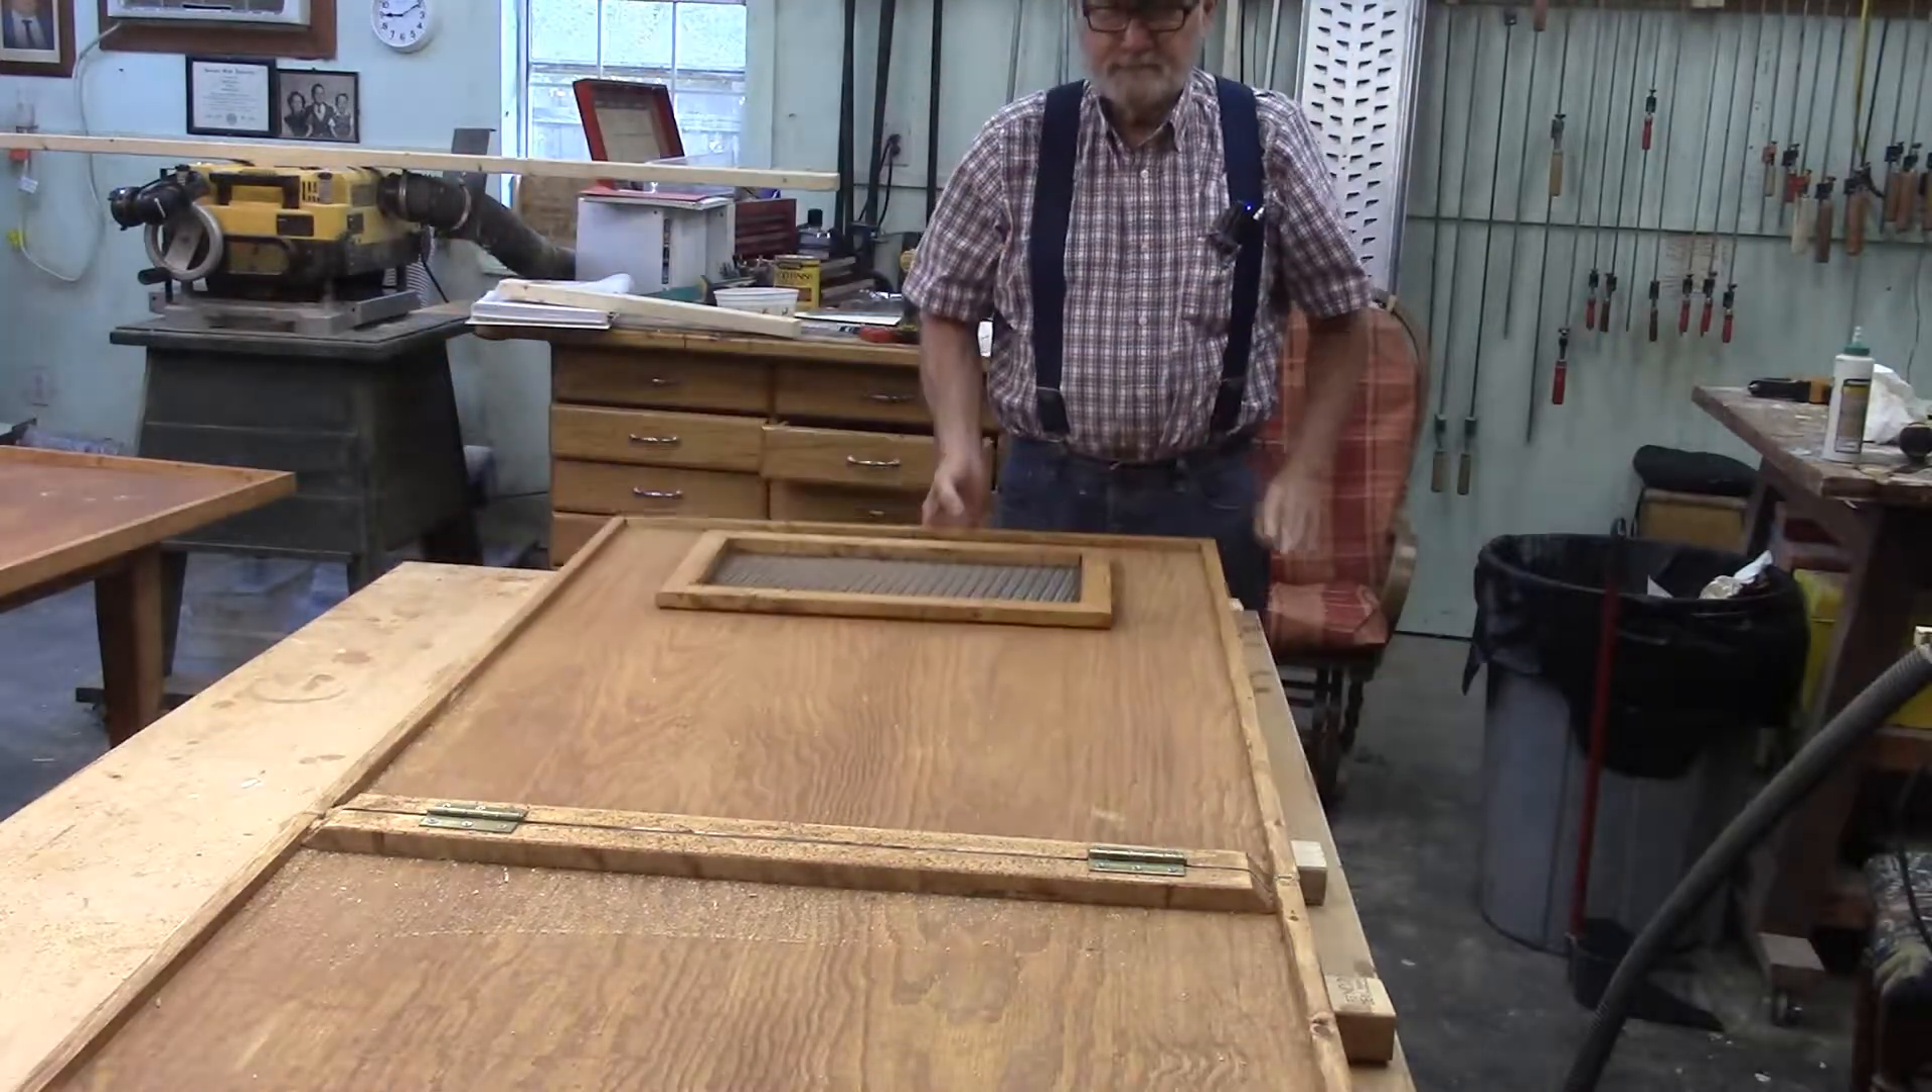And the whole lid is now hinged at the center right there.